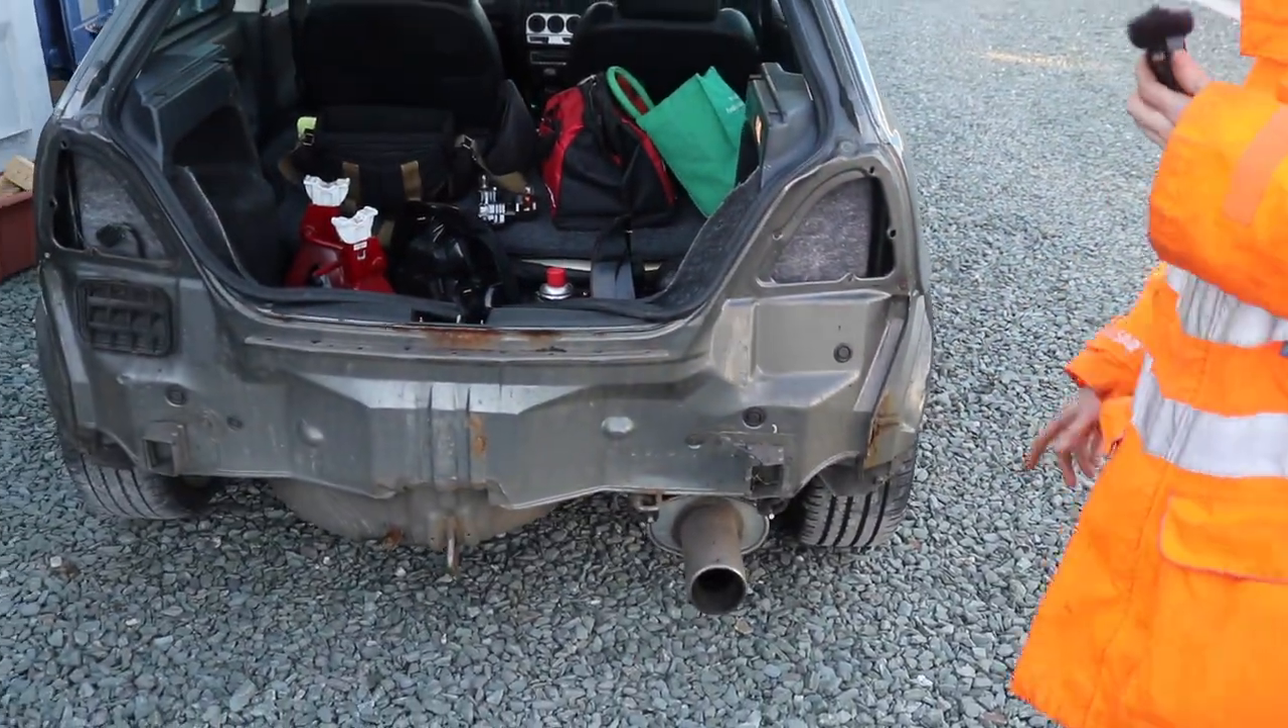That is one old bumper off and that's what it looks like underneath.